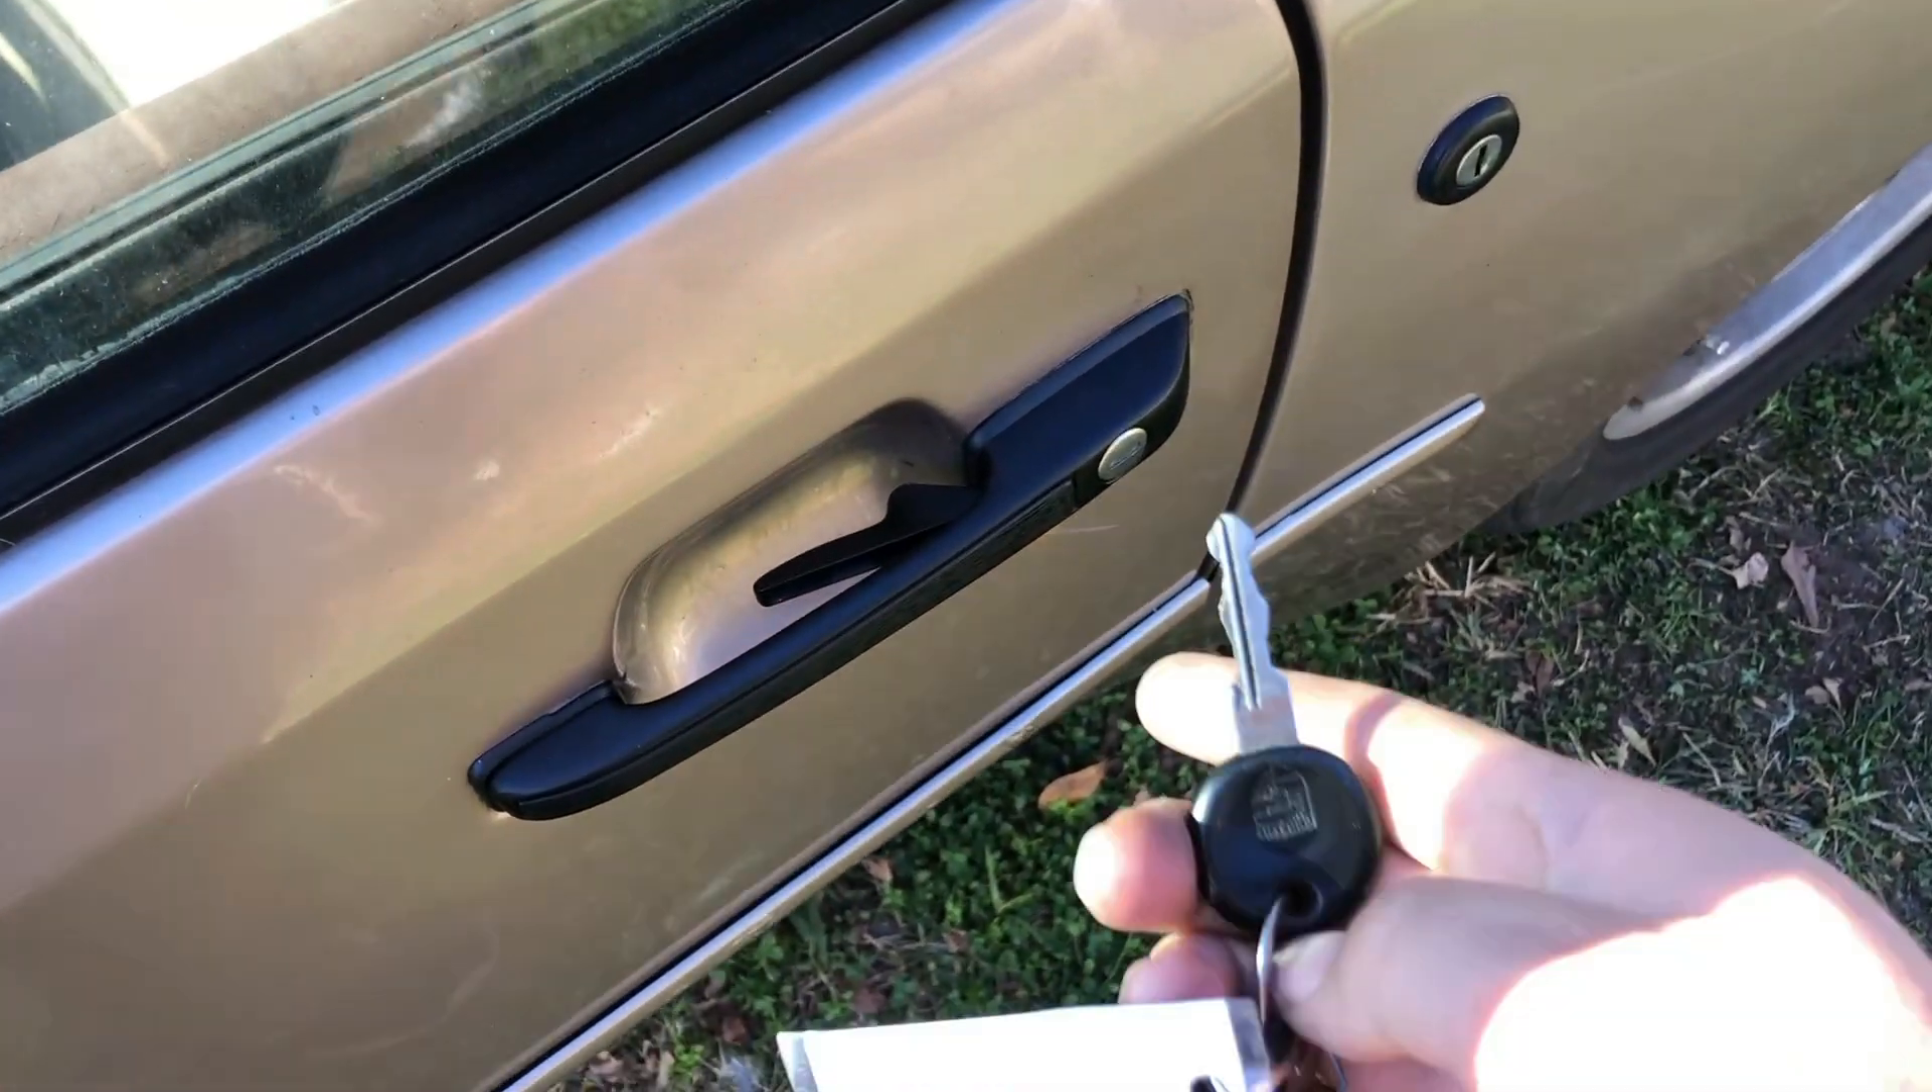All right guys I got the door handle back on.